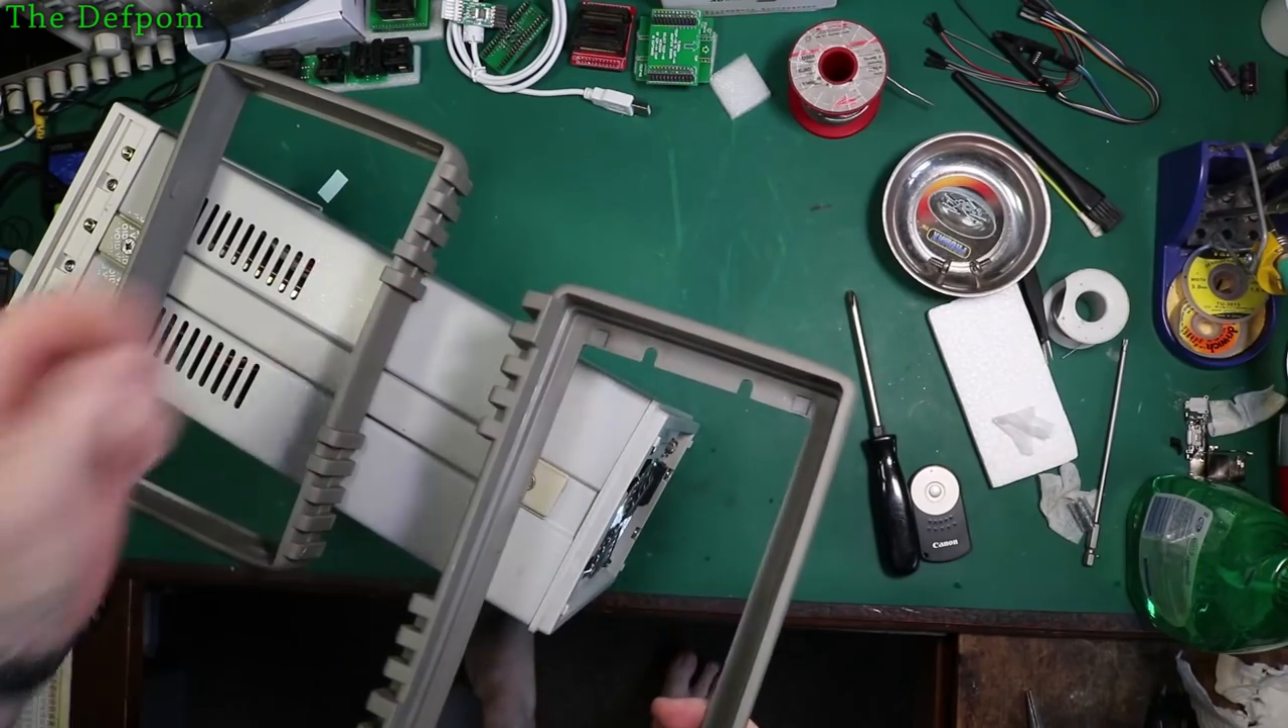I've got the bumpers to put on now. There's the back one.